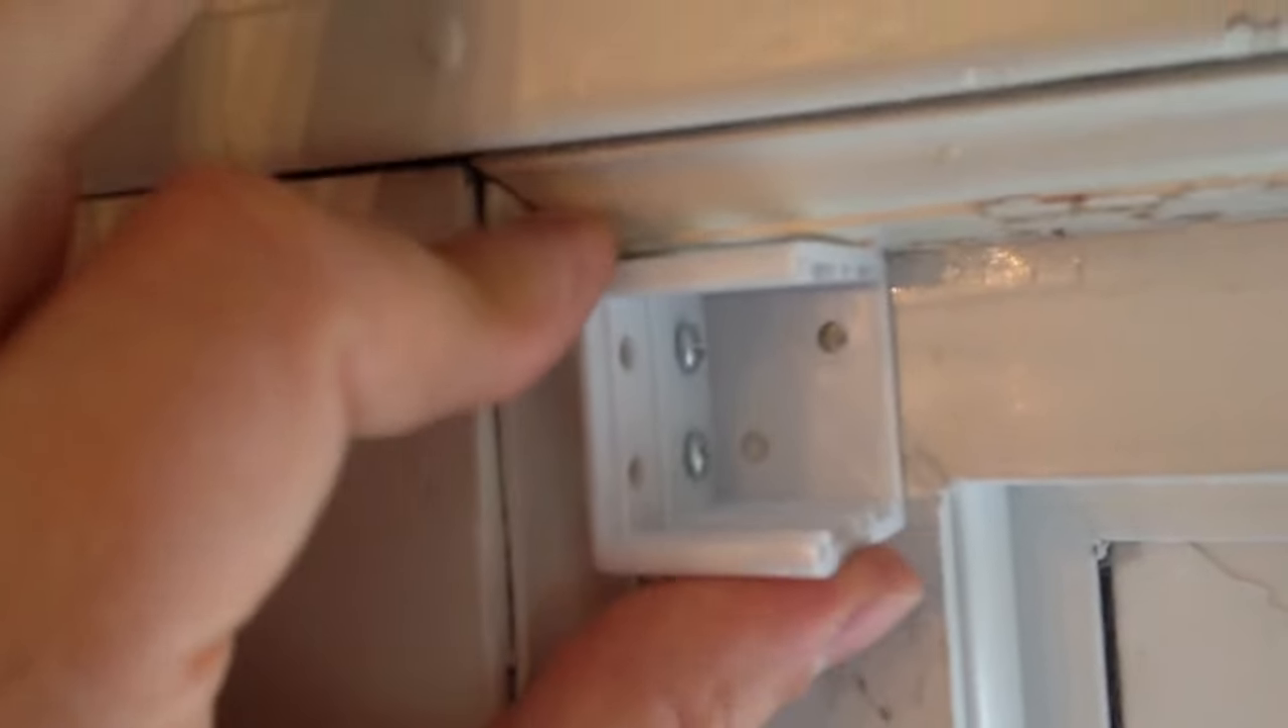Alright so here our brackets are installed in place. I had to put two screws on the inside of the window frame.